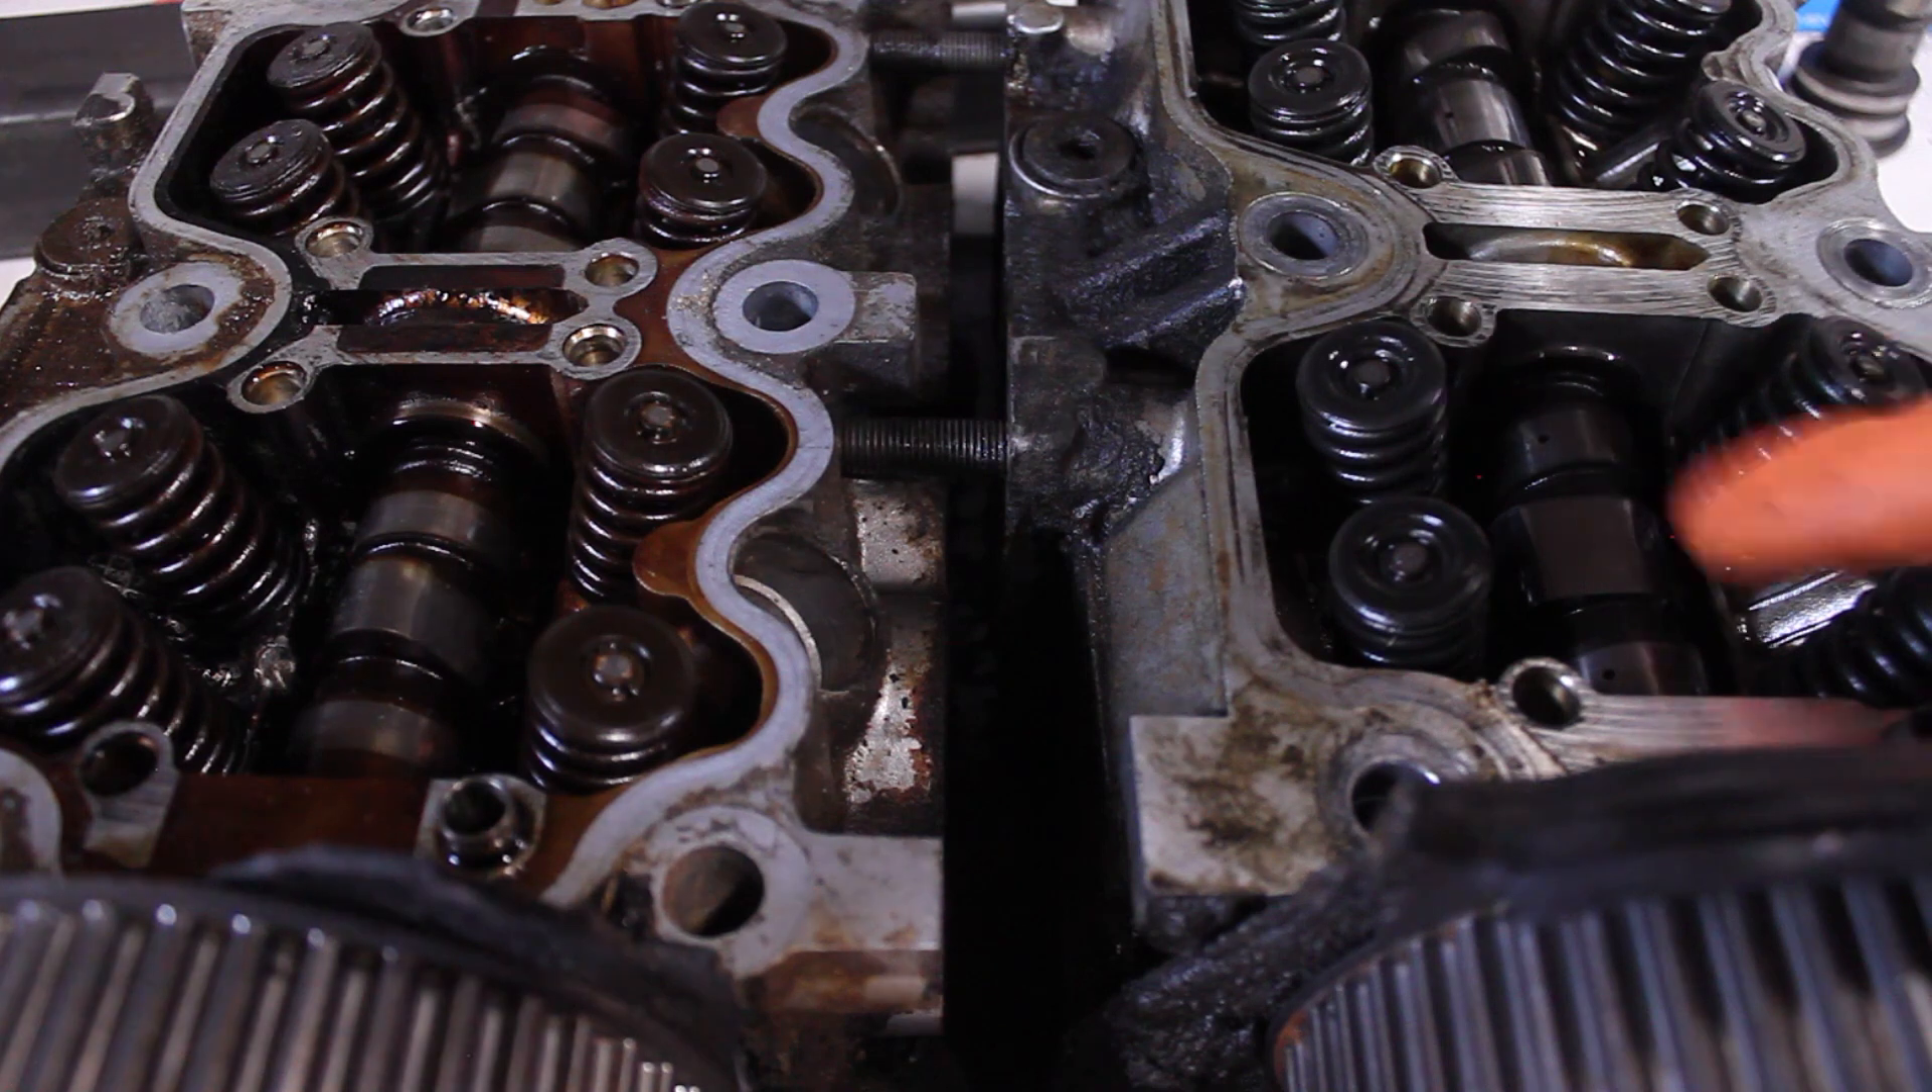So actually I haven't been able to get these cams out yet.